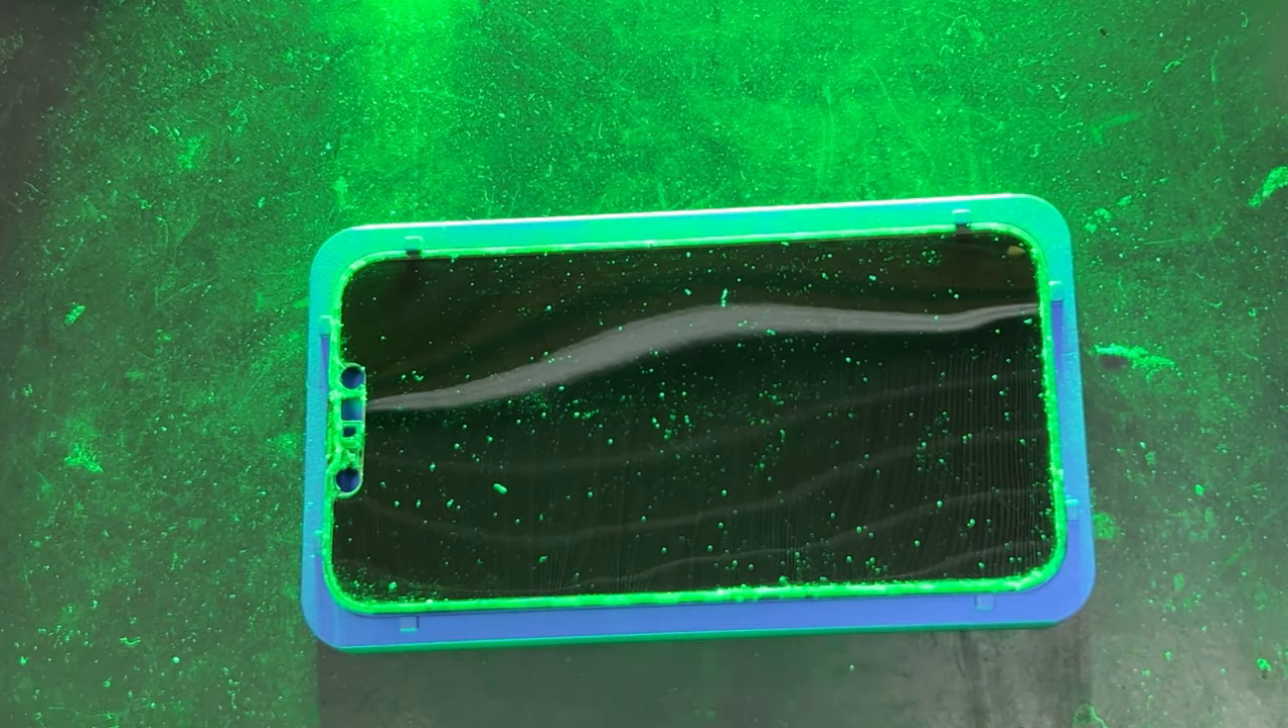So now you can see that I have the display OLED inside of a mold.